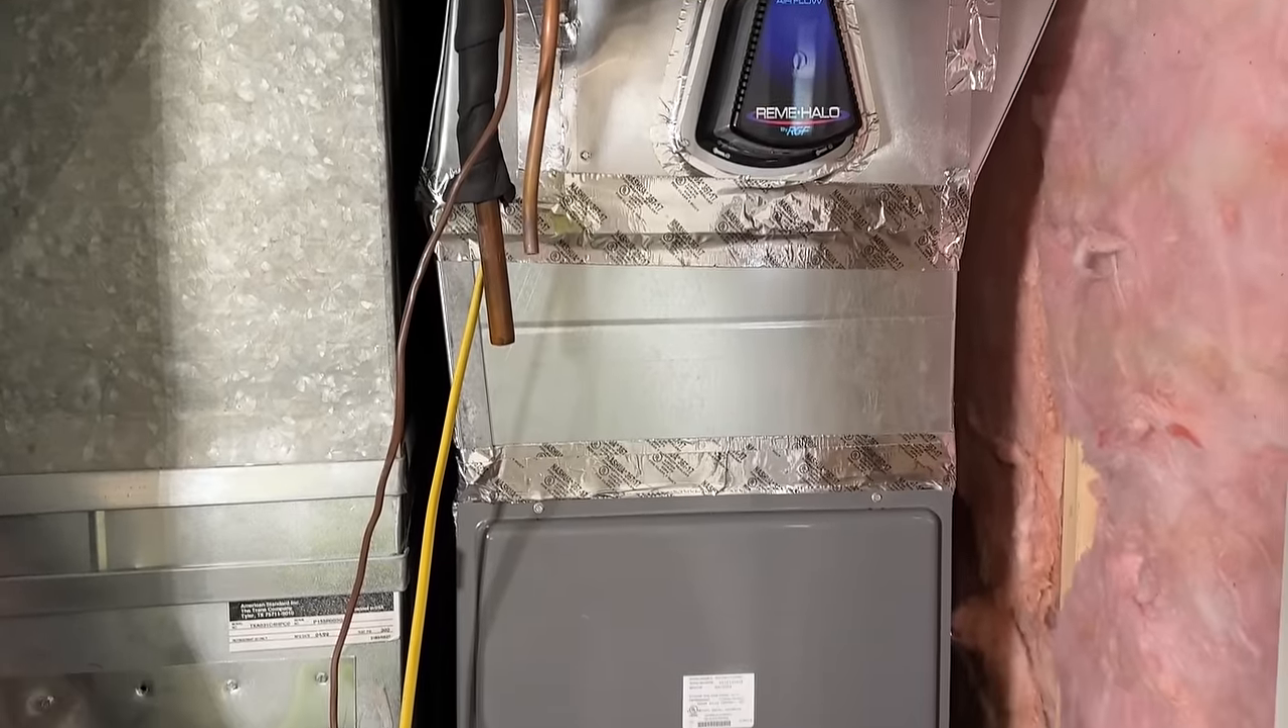So we've got our transition done up. Everything is sealed completely top and bottom.